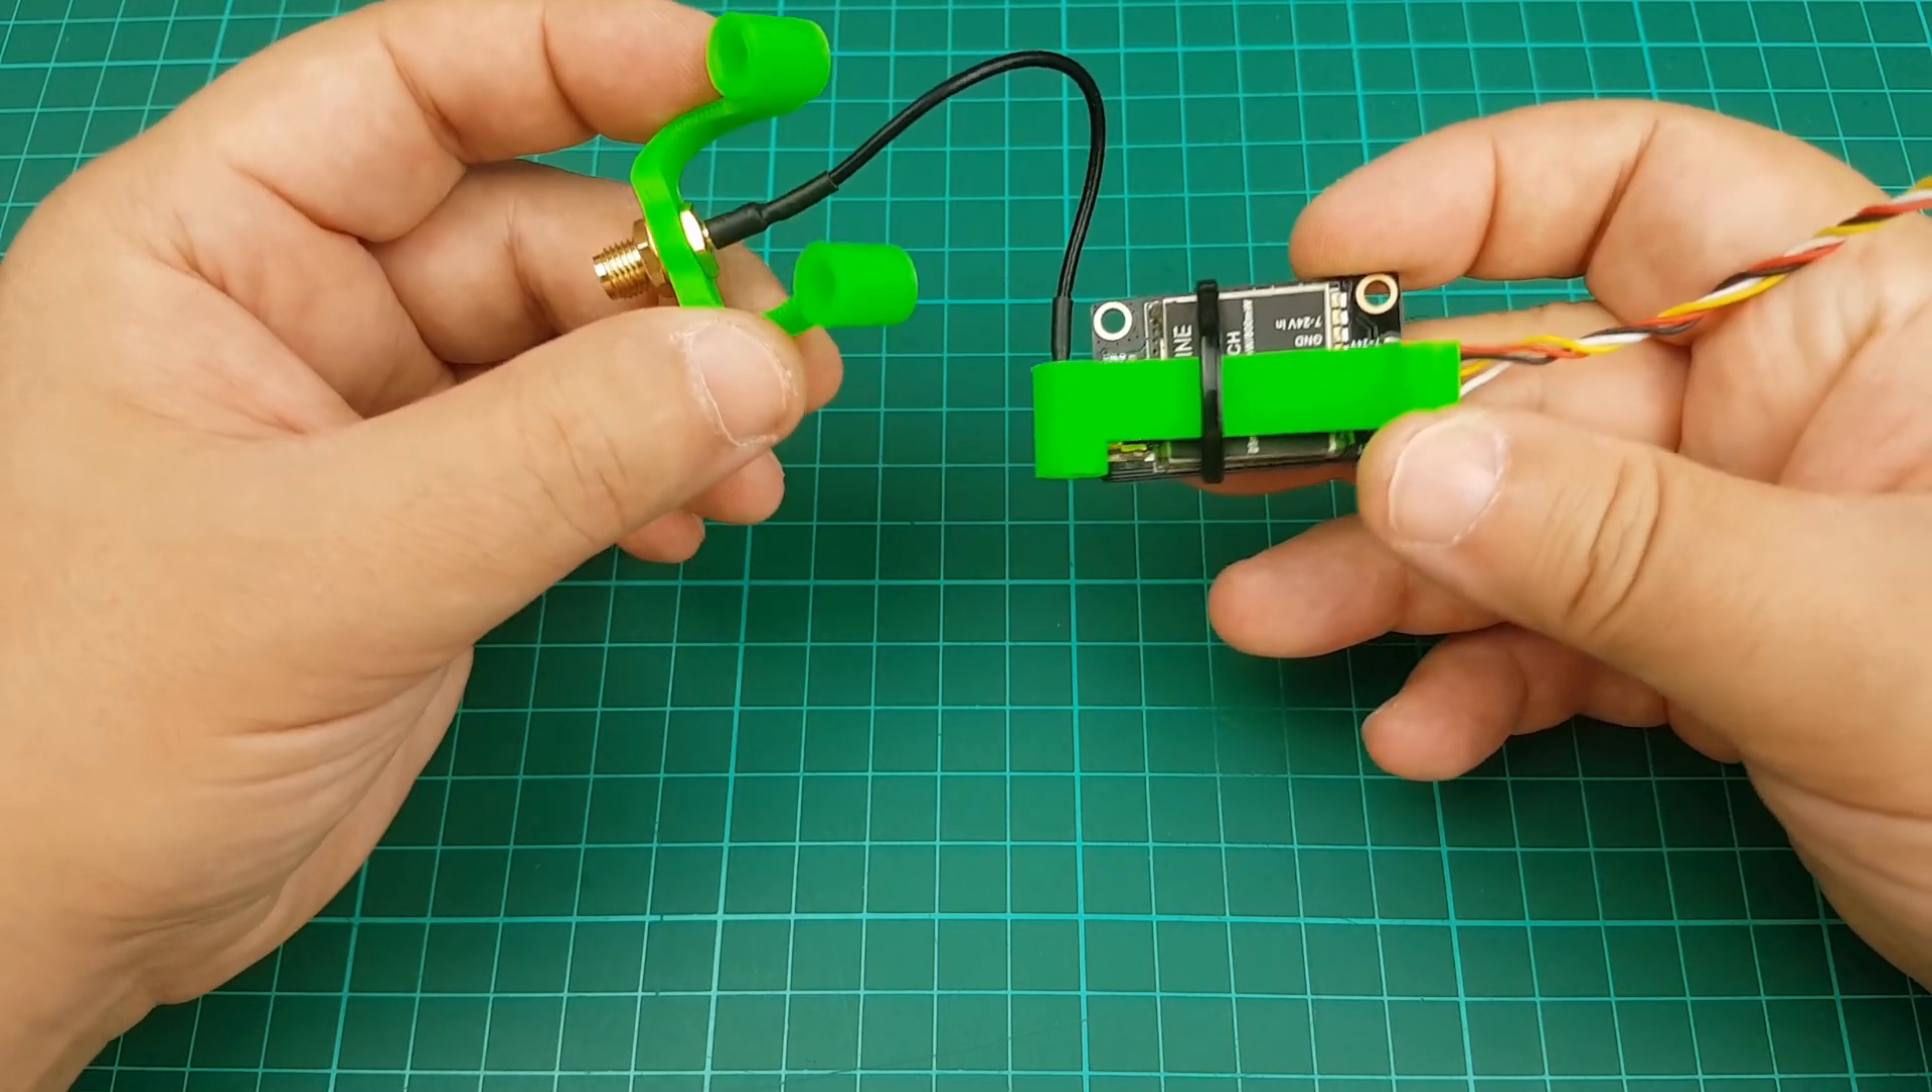Ho messo anche la prolunga della VTX nel relativo supporto e sono pronto per sistemare tutto nel frame.